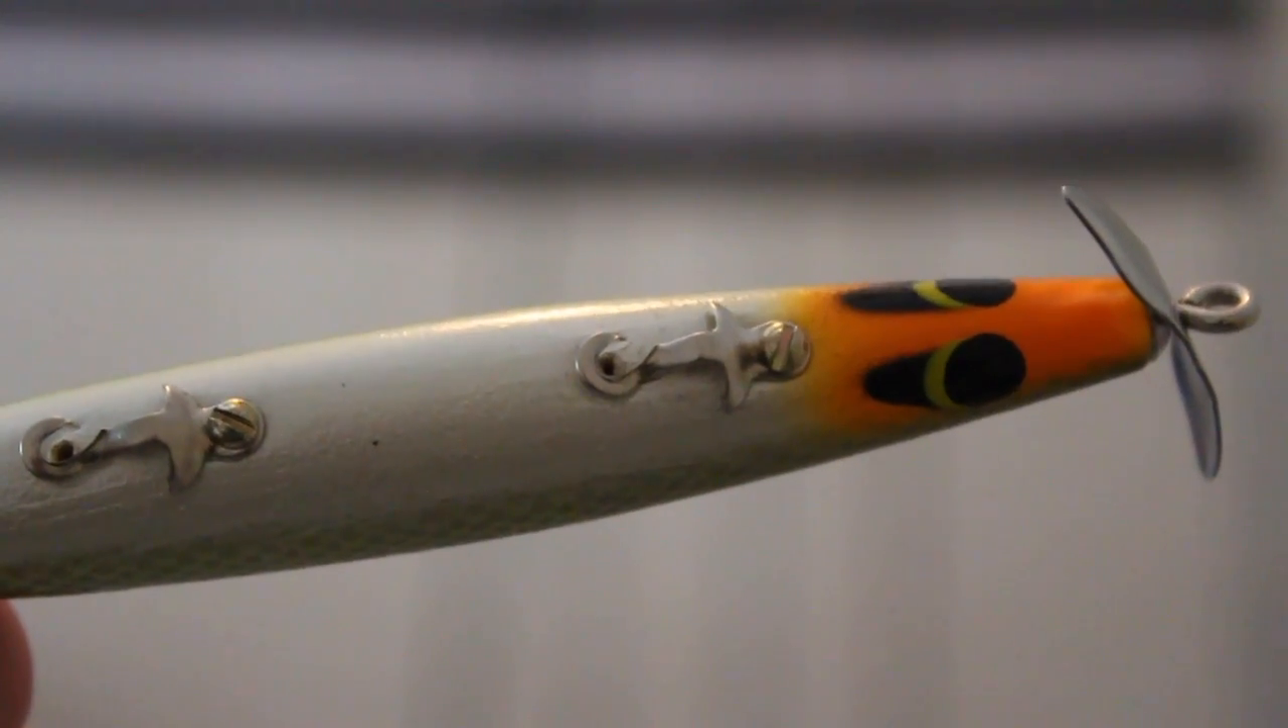So as you all can see I've removed the hooks from the devil's horse and the first thing I want to do to this devil's horse is put a size 3 split ring where the hooks used to be.